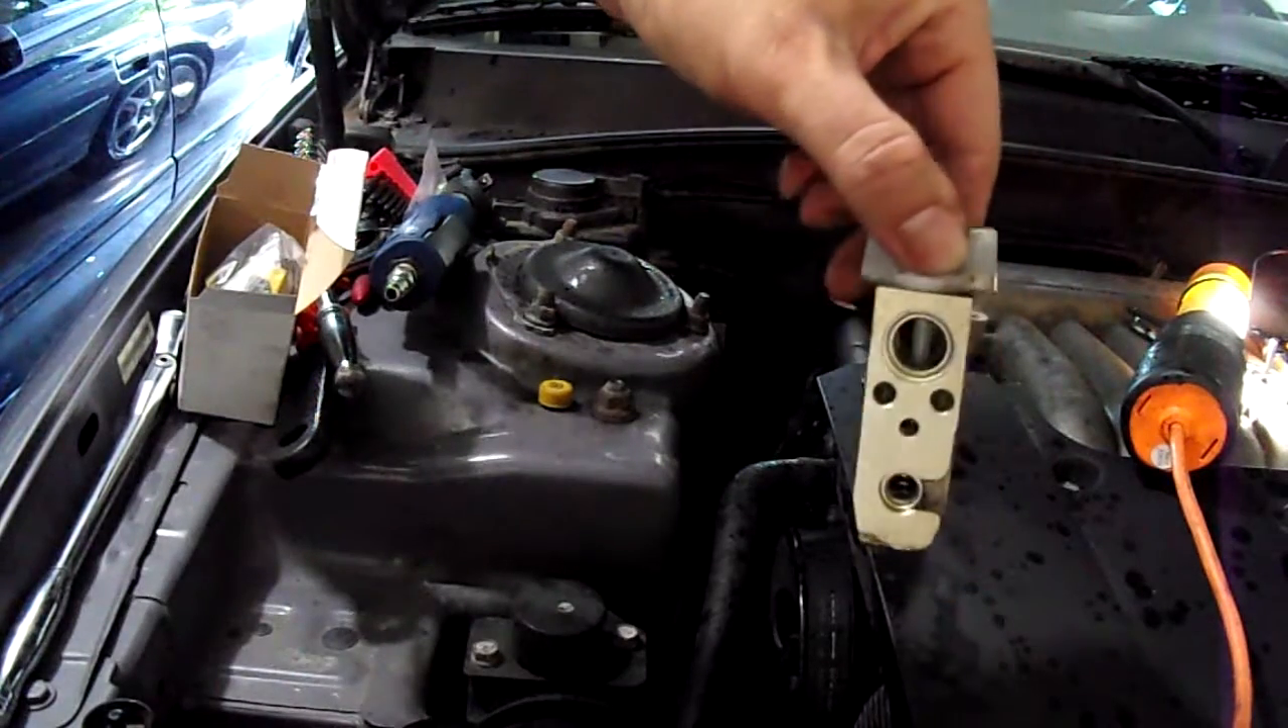Got the old expansion valve out, is what it looks like.